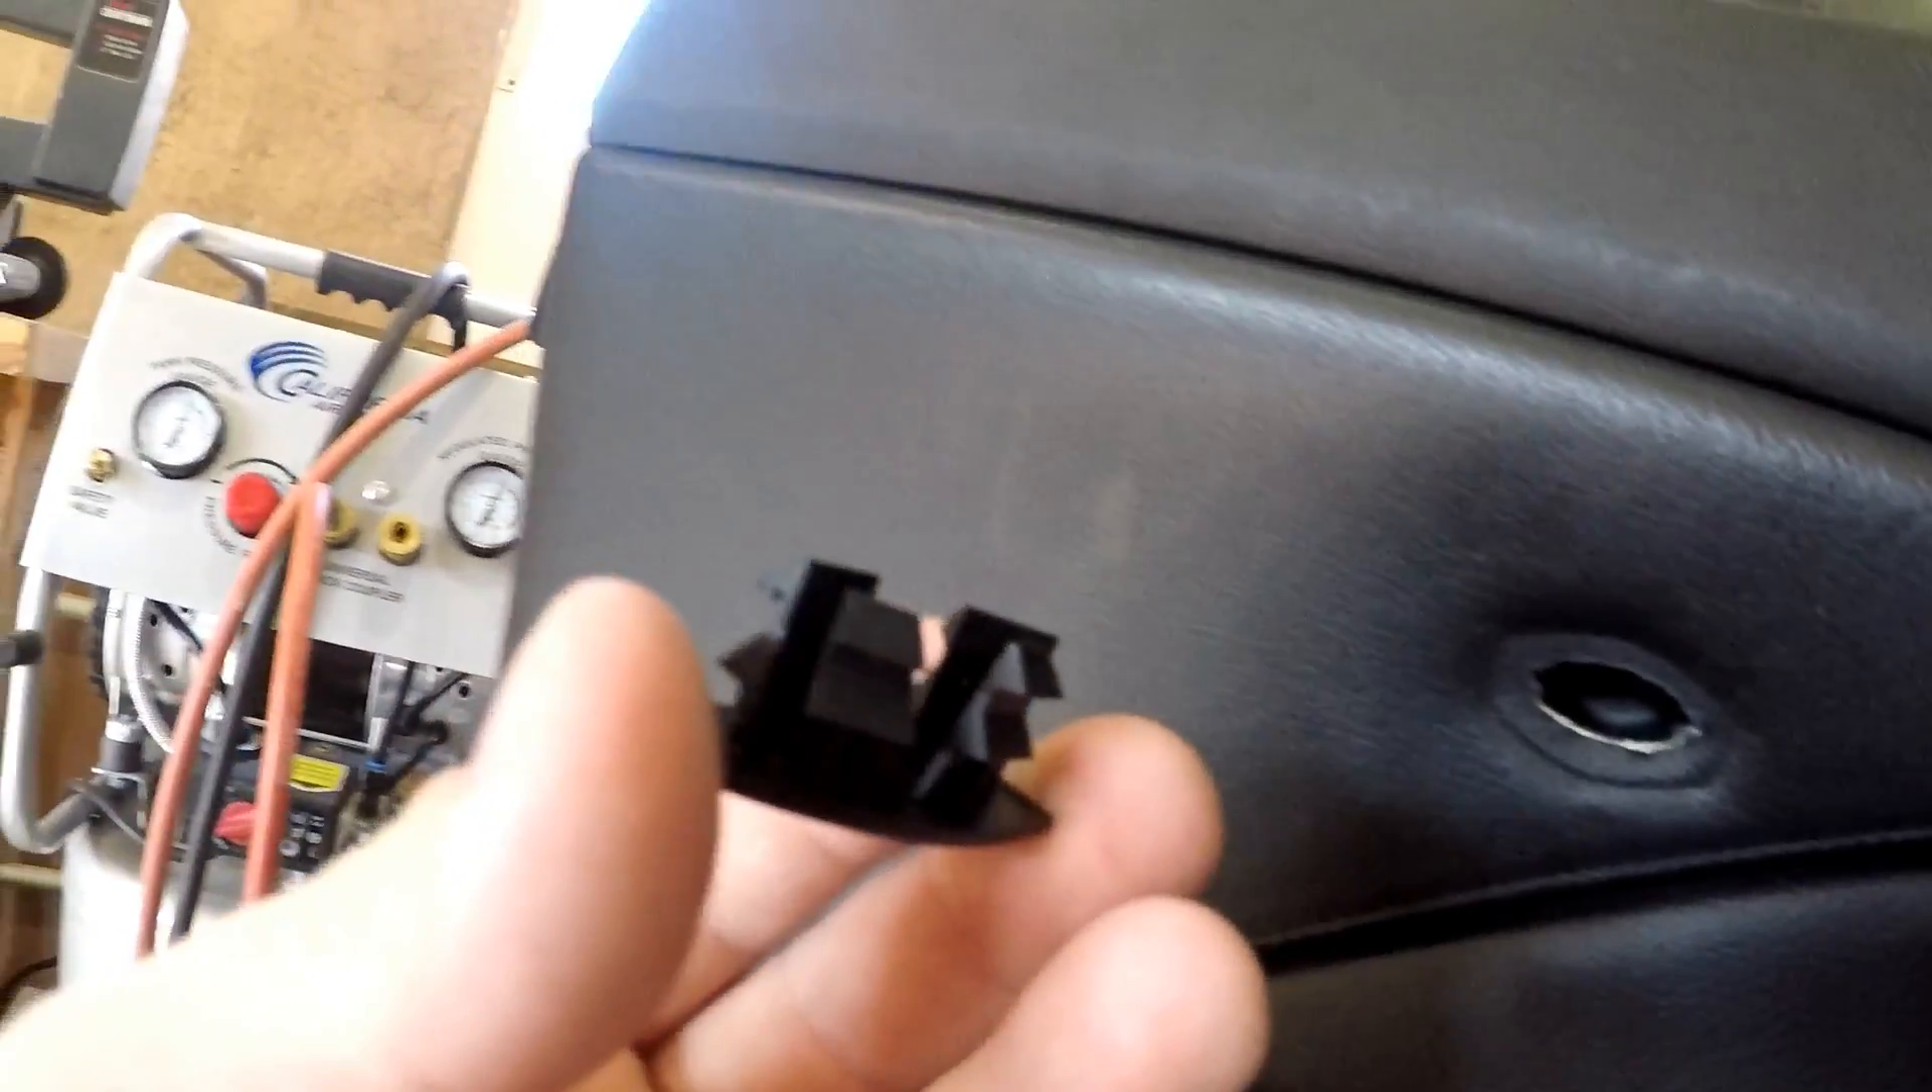Alright, so I got the airbag clip out.